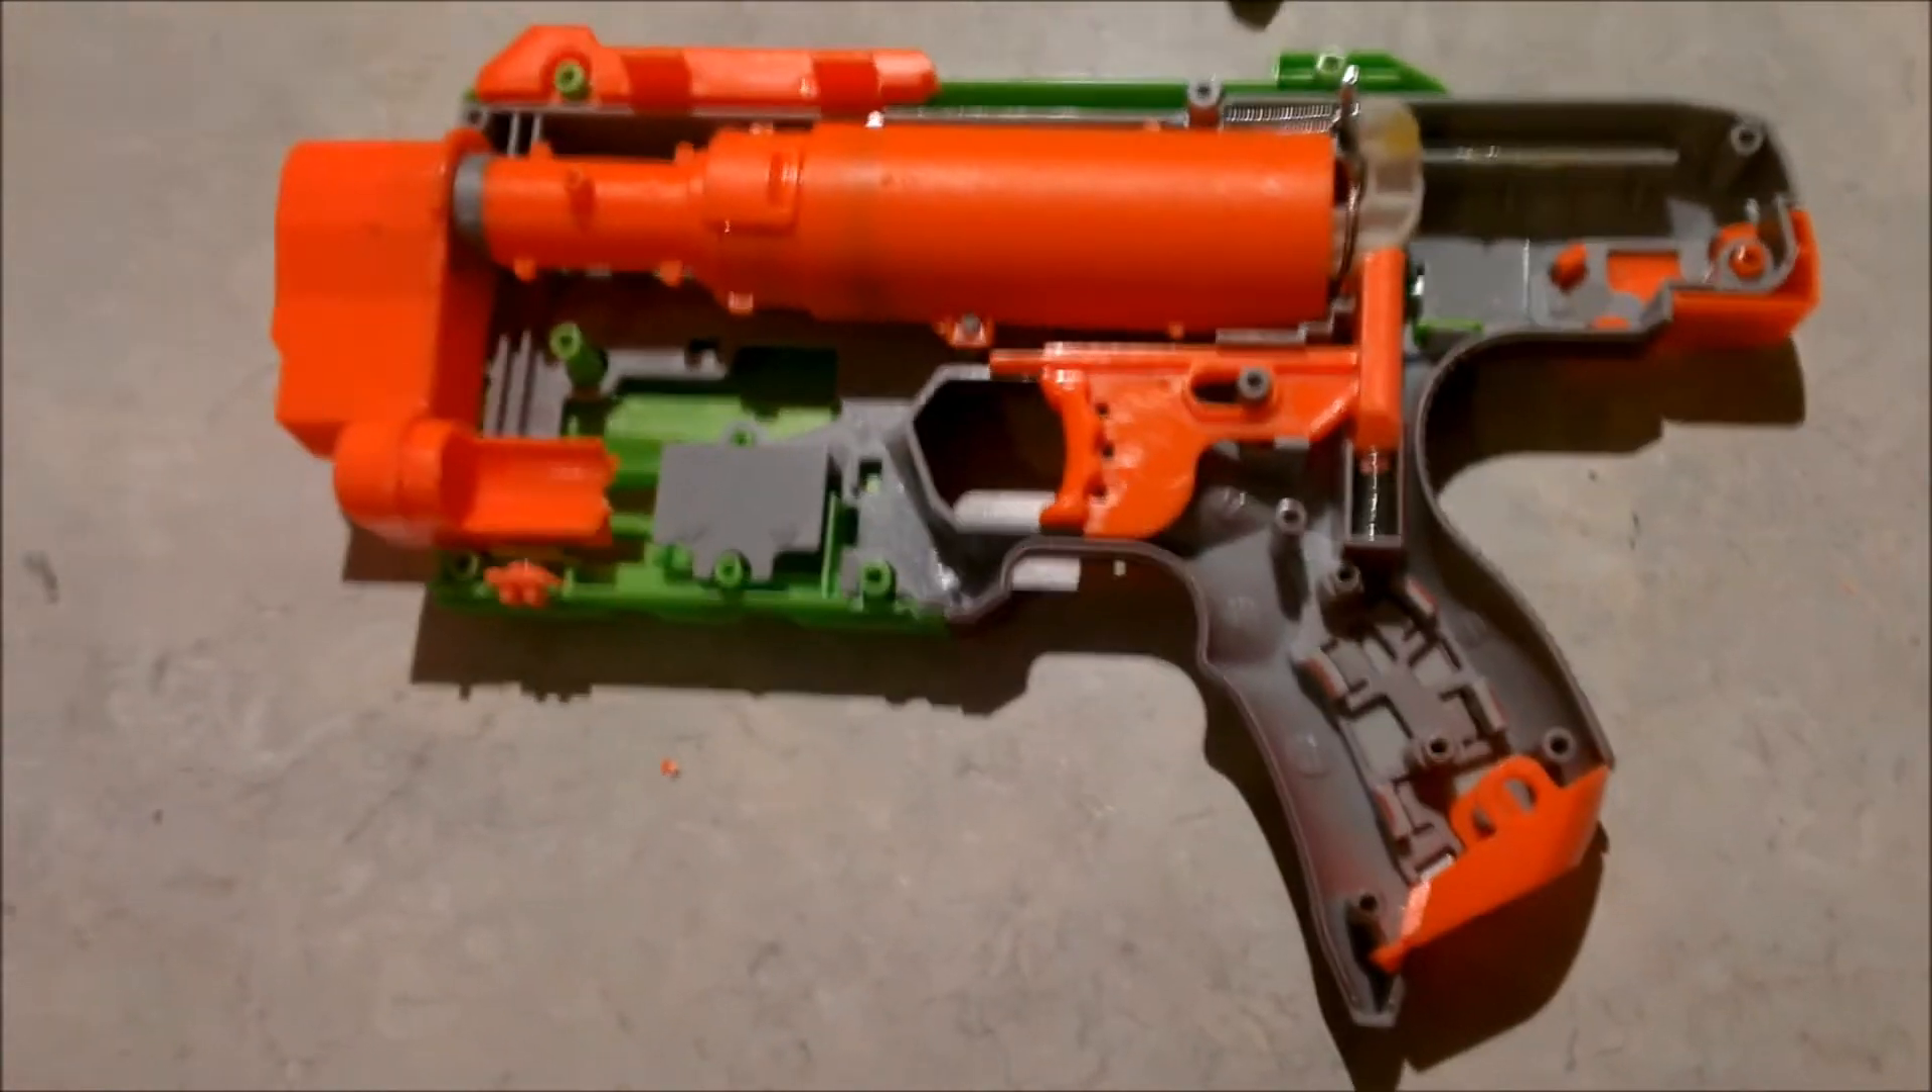Okay, all the internals are back together now.